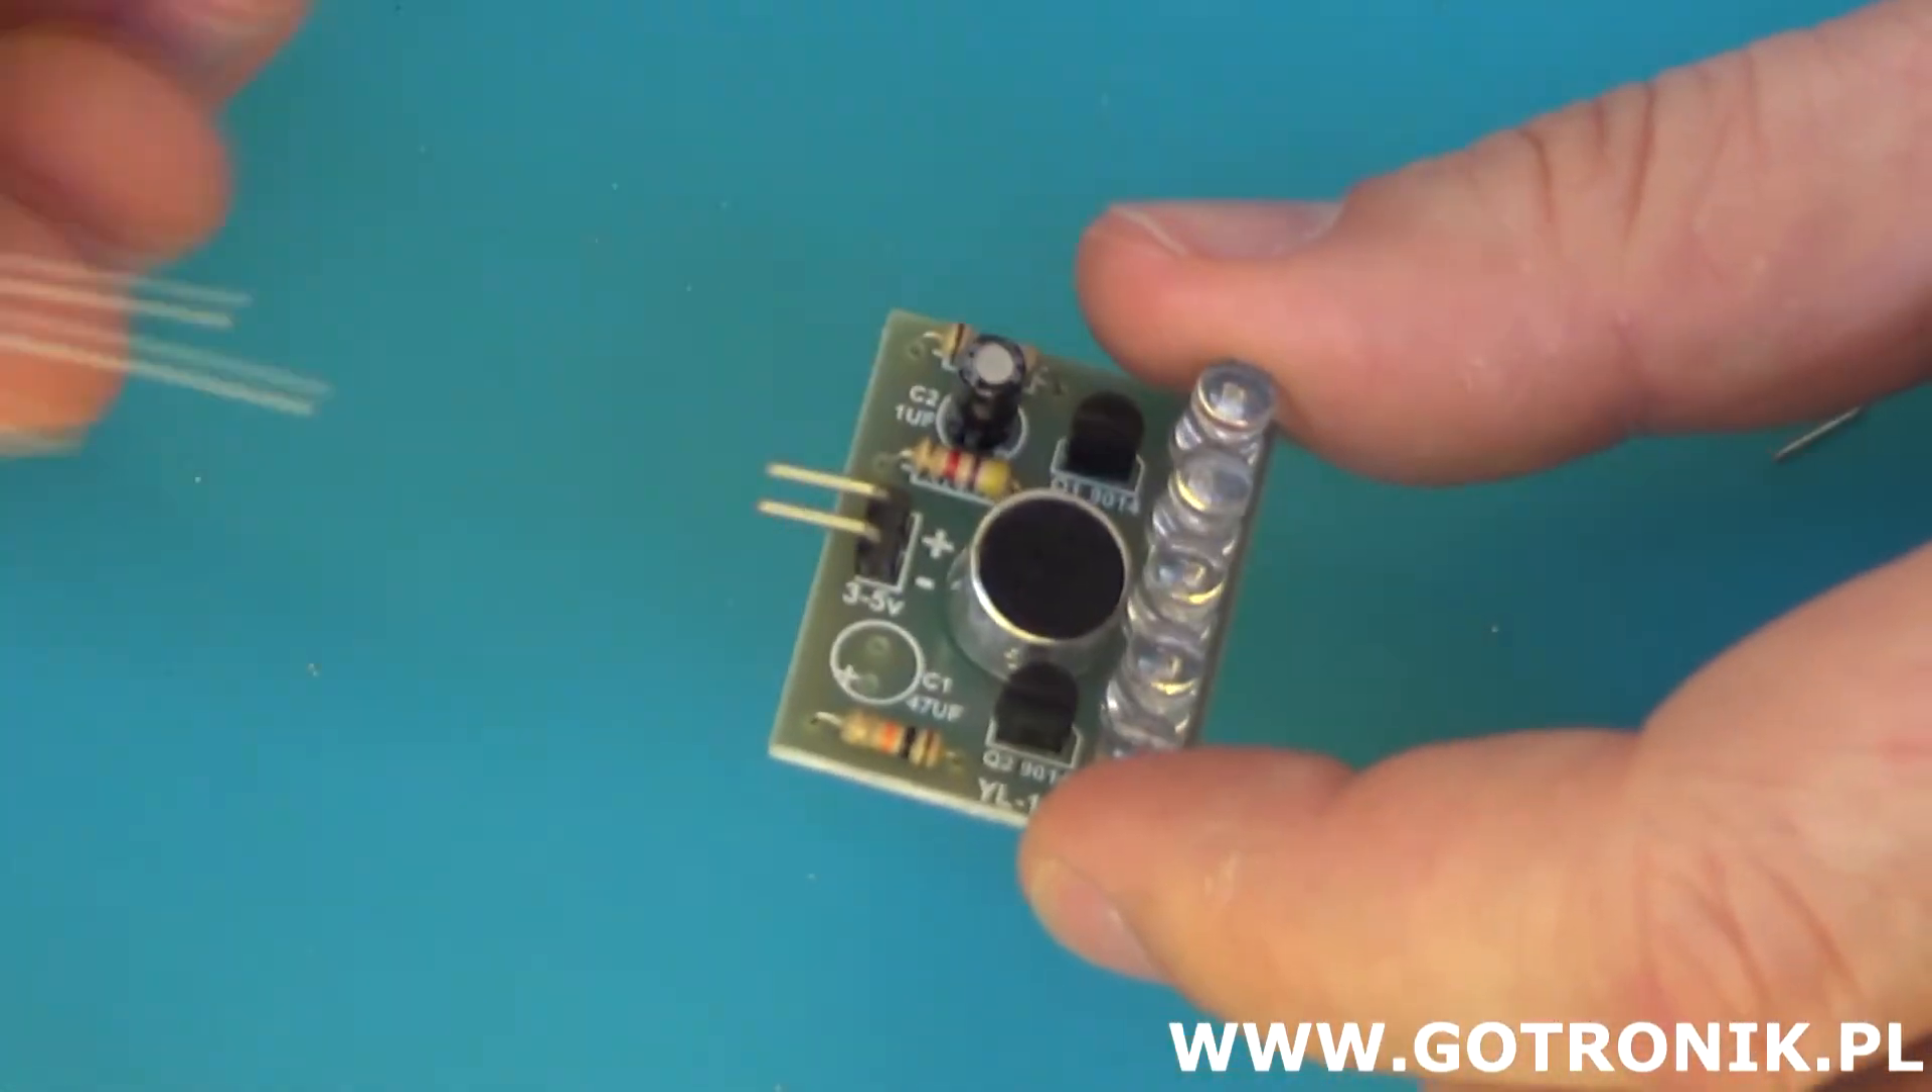Diody są już przylutowane. Odcinam wyprowadzenia. I pozostał ostatni element. Kondensator elektrolityczny.